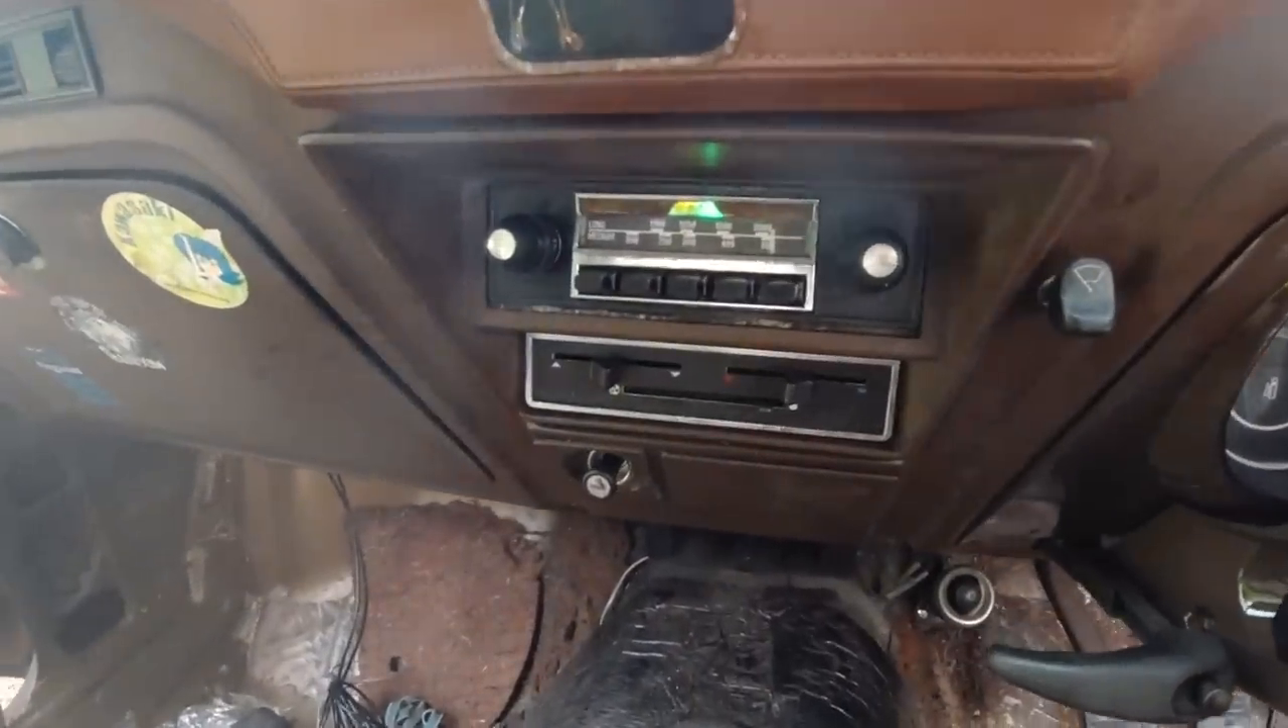Radio's in and running all good enough.